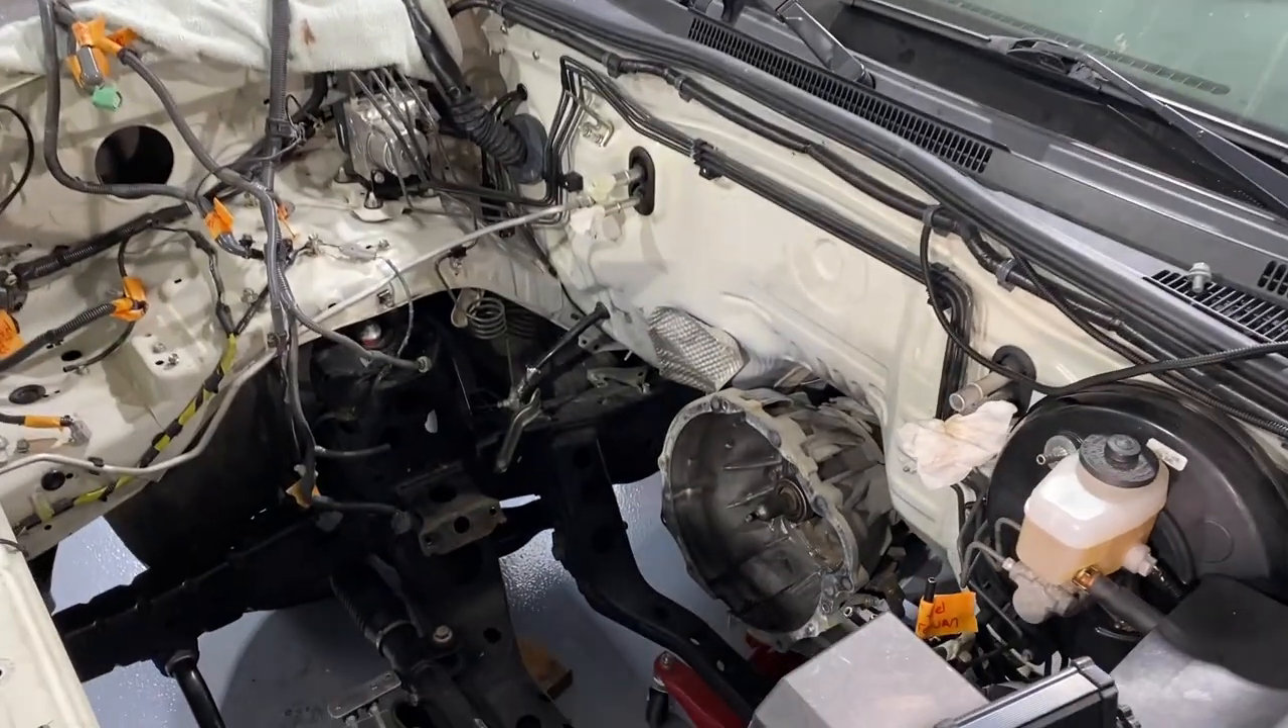And now we are engine free.